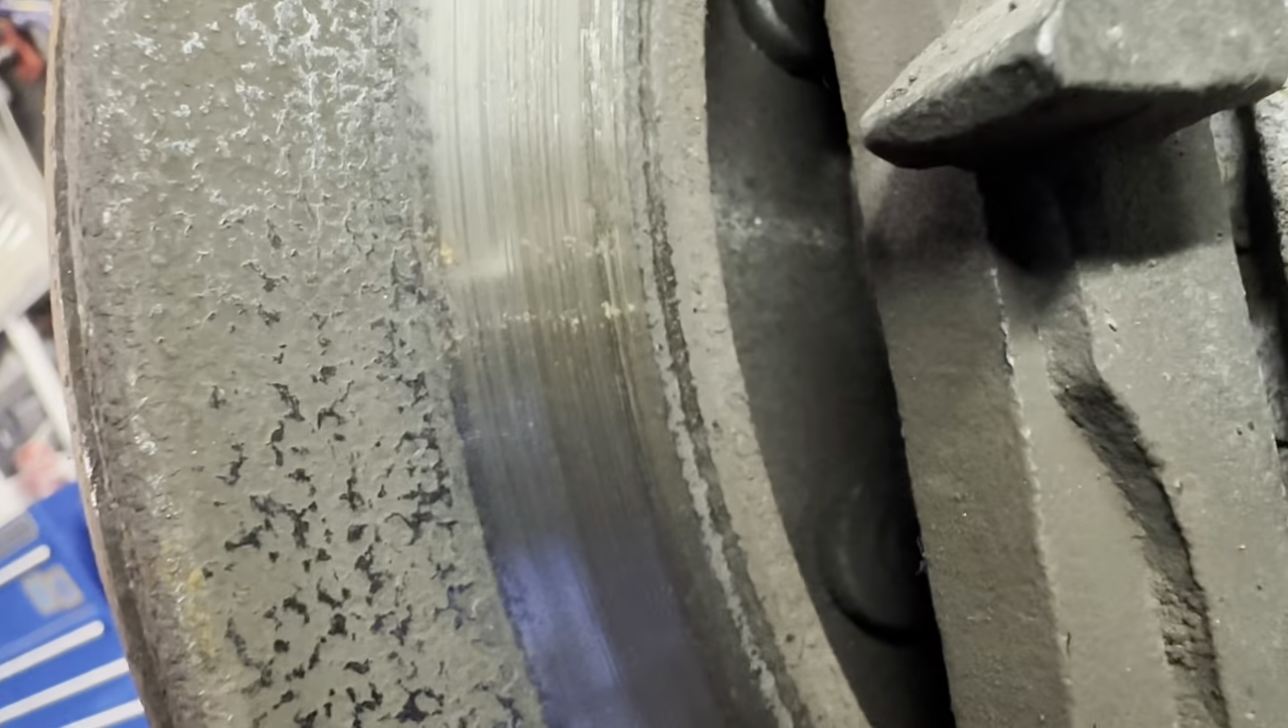You see how the pads are only making contact with less than half of the rotor surface?